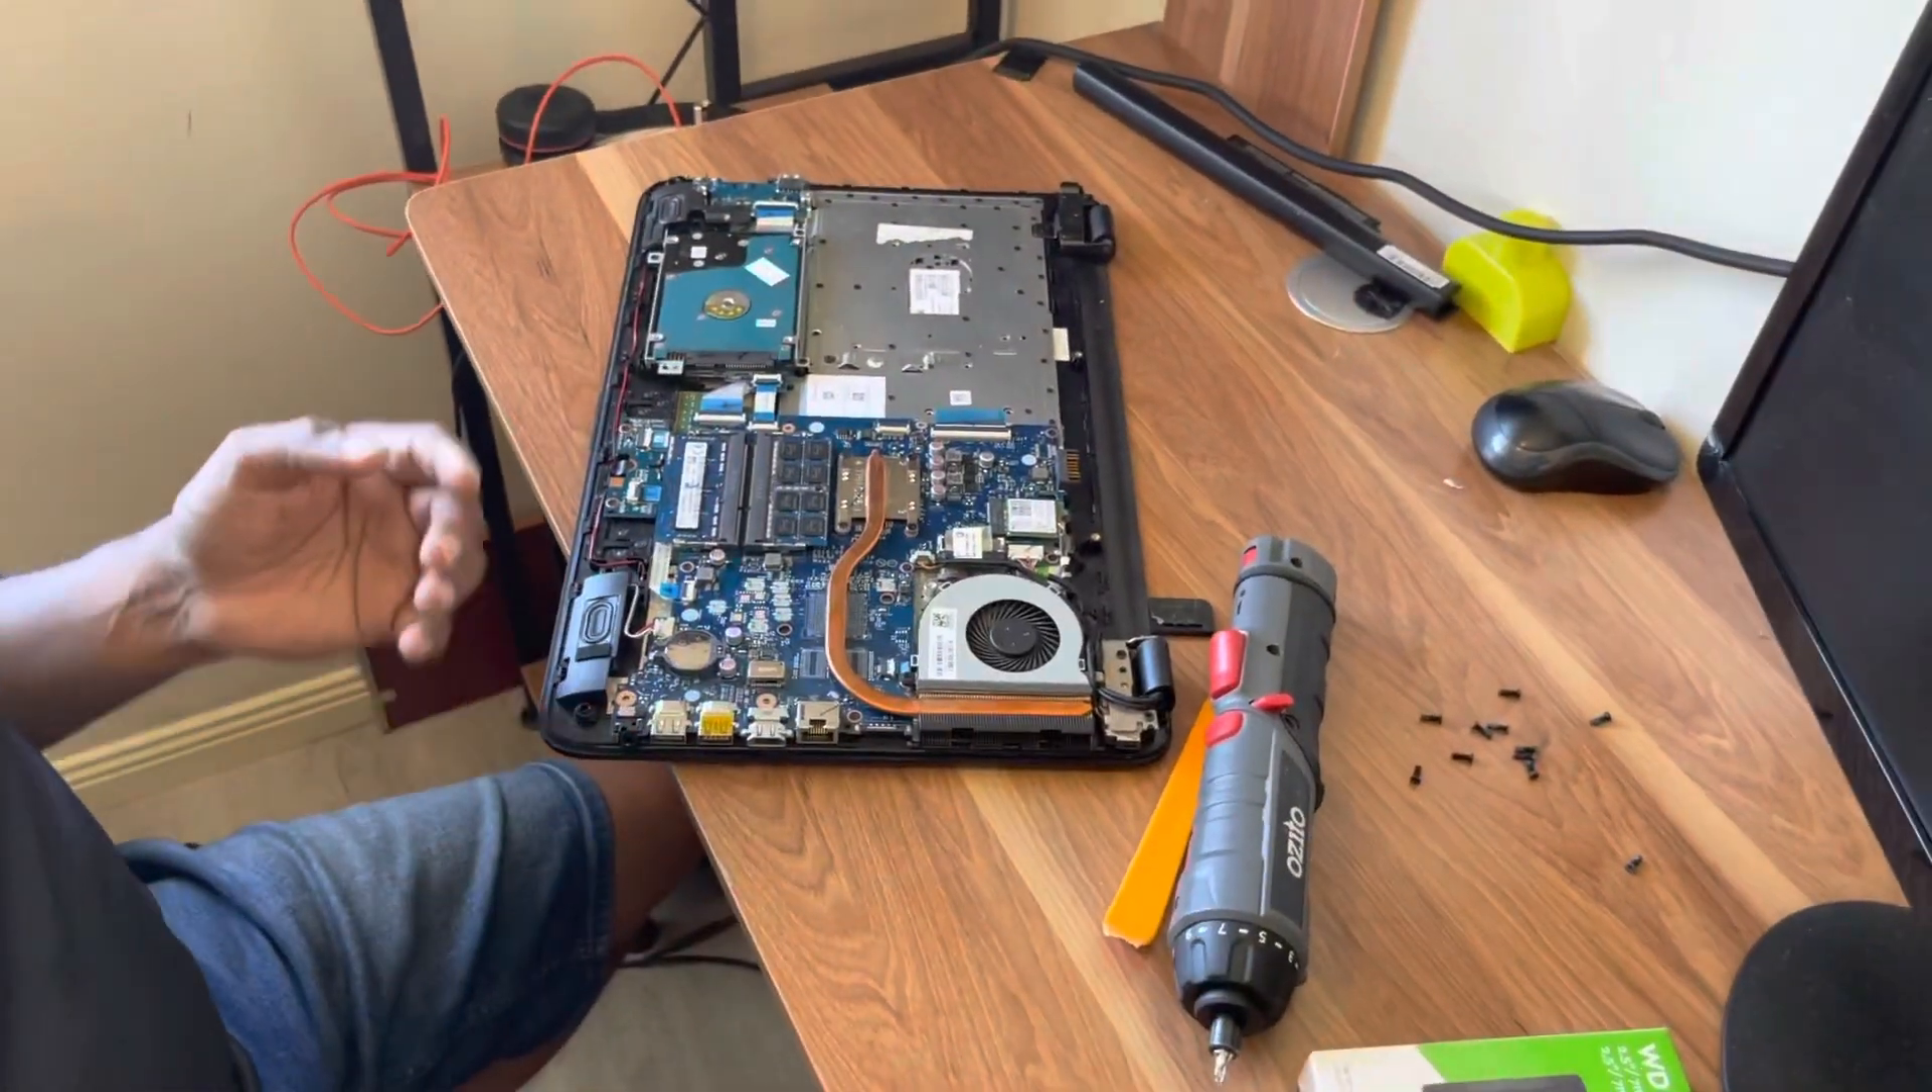So now we have opened the back cover and what we are trying to do is change this hard disk.